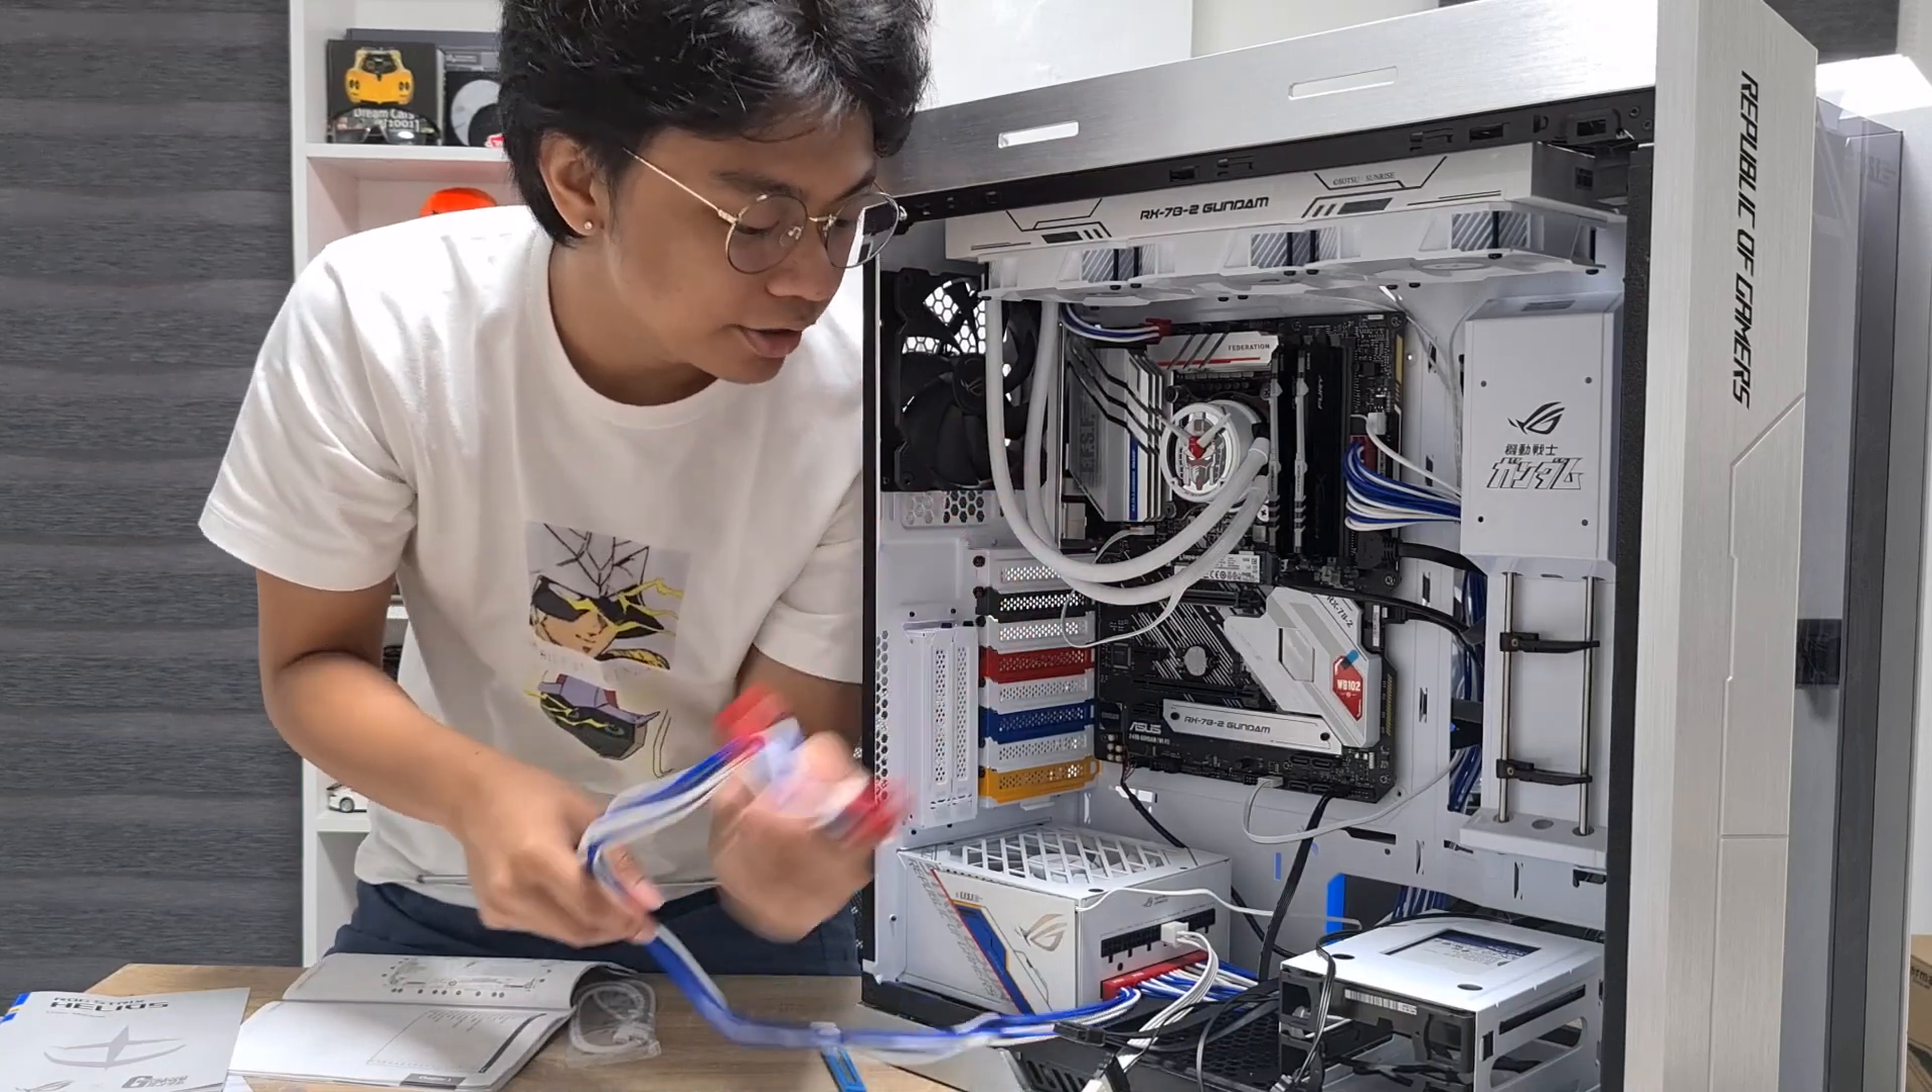Then we have our PCIe or our graphics card connector that is still dangled right here.